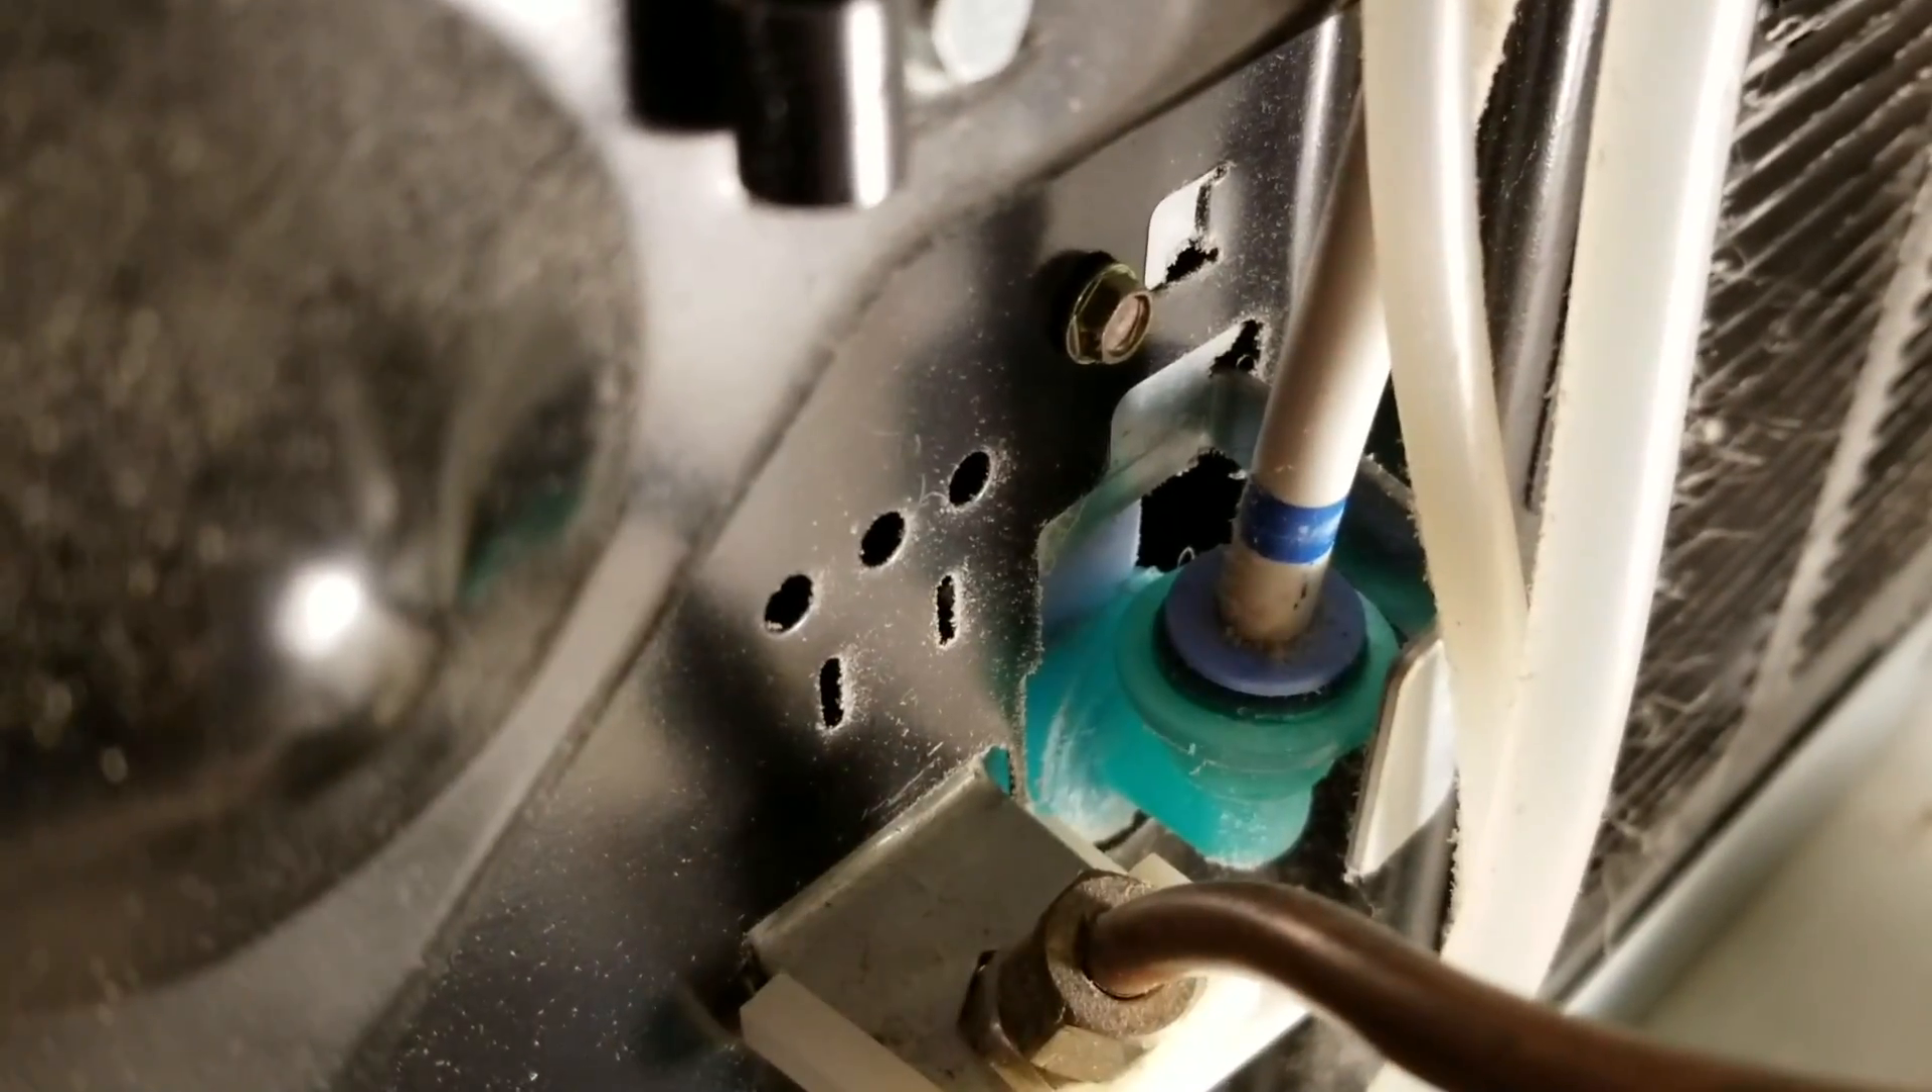You can see here where the tube plugs into the top of the inlet there that's that blue tube going right into that blue inlet right there.